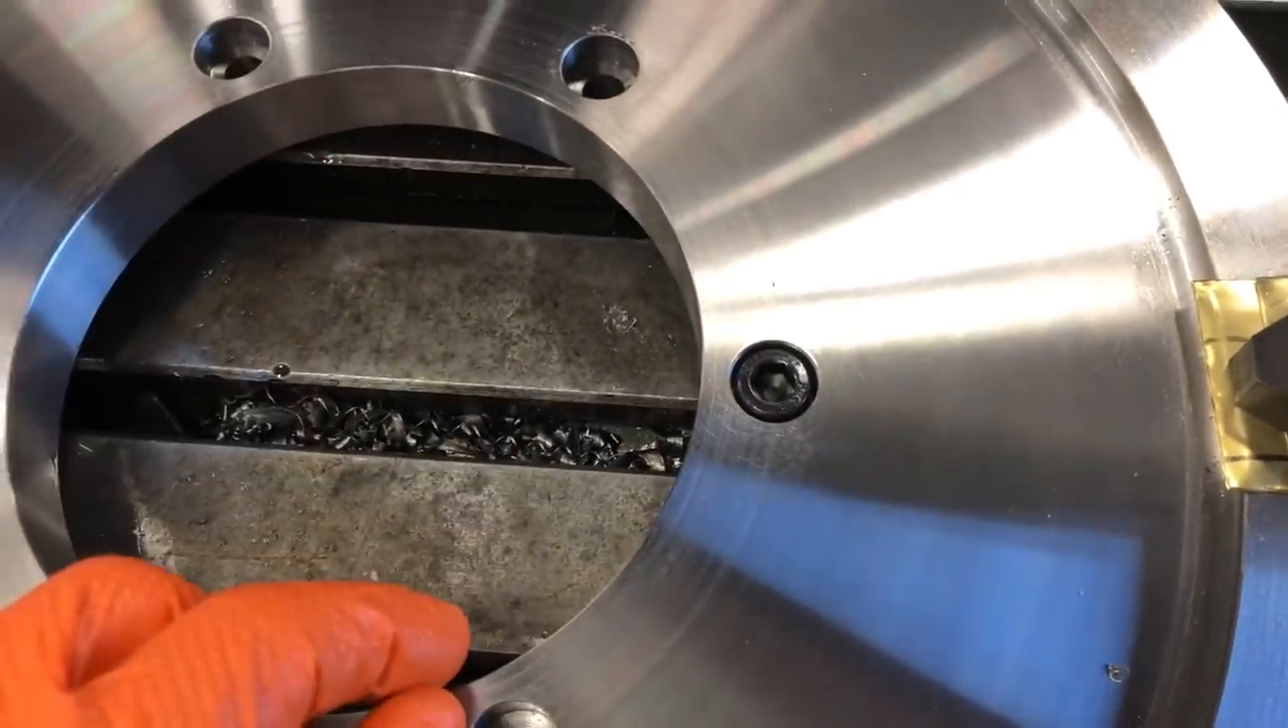Got the hole drilled, there's a 10mm bolt there, and ready to go.